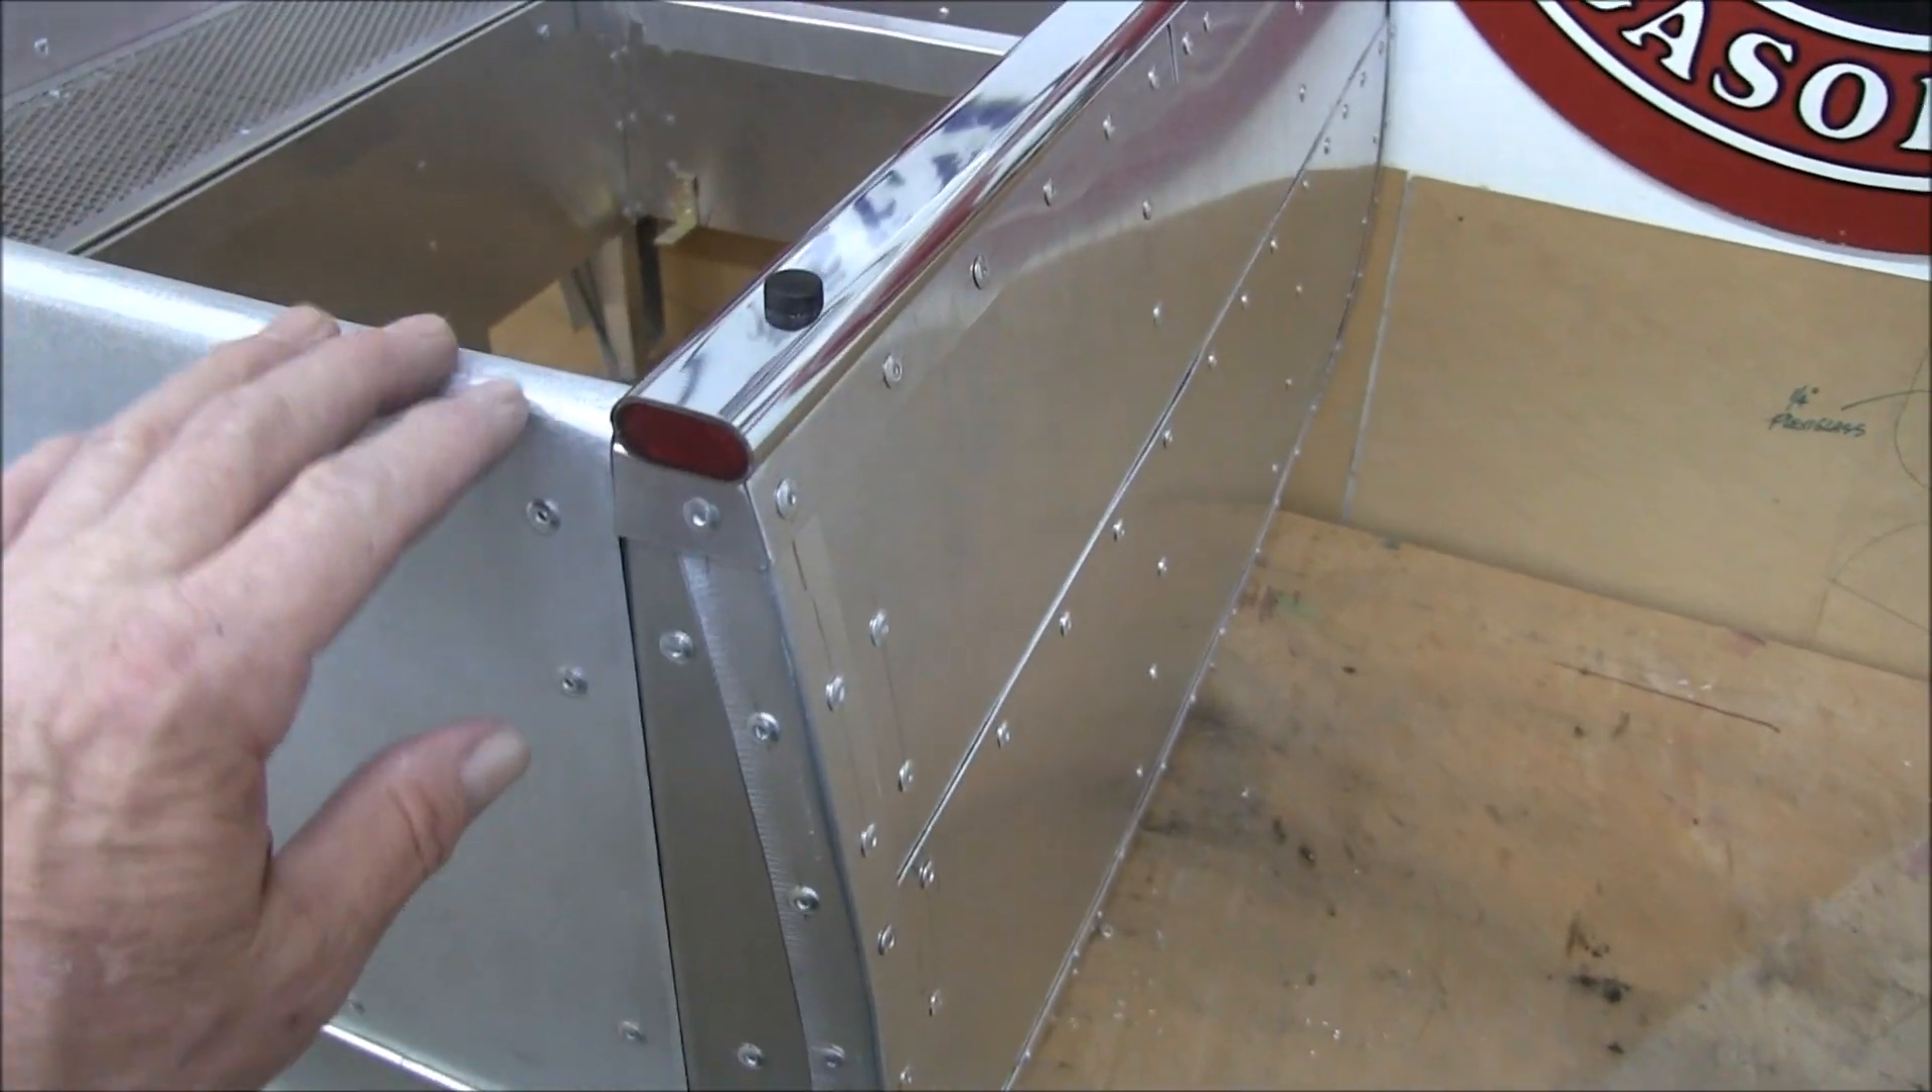I finished the tailgate. I'm happy with it. Fits real nice.